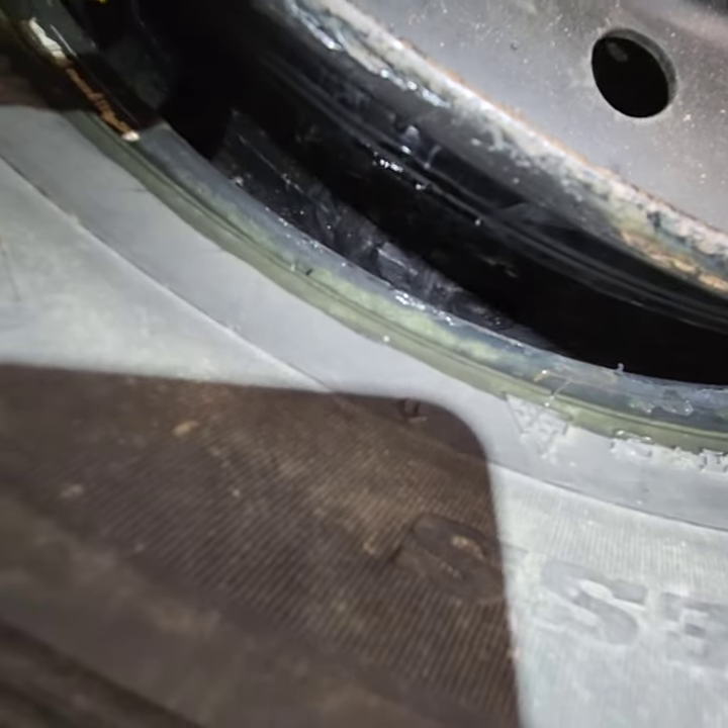We have a situation here see how how big the gap of the tires through the rim.